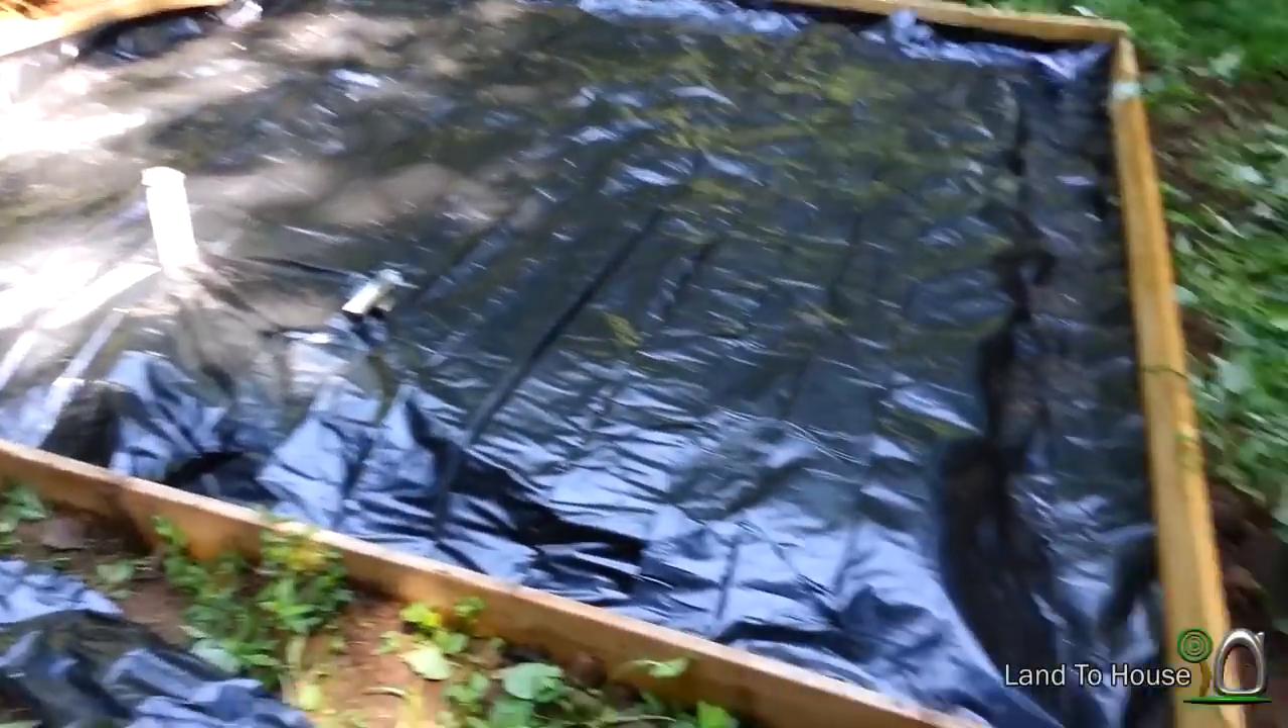Now I have the black plastic vapor barrier down.